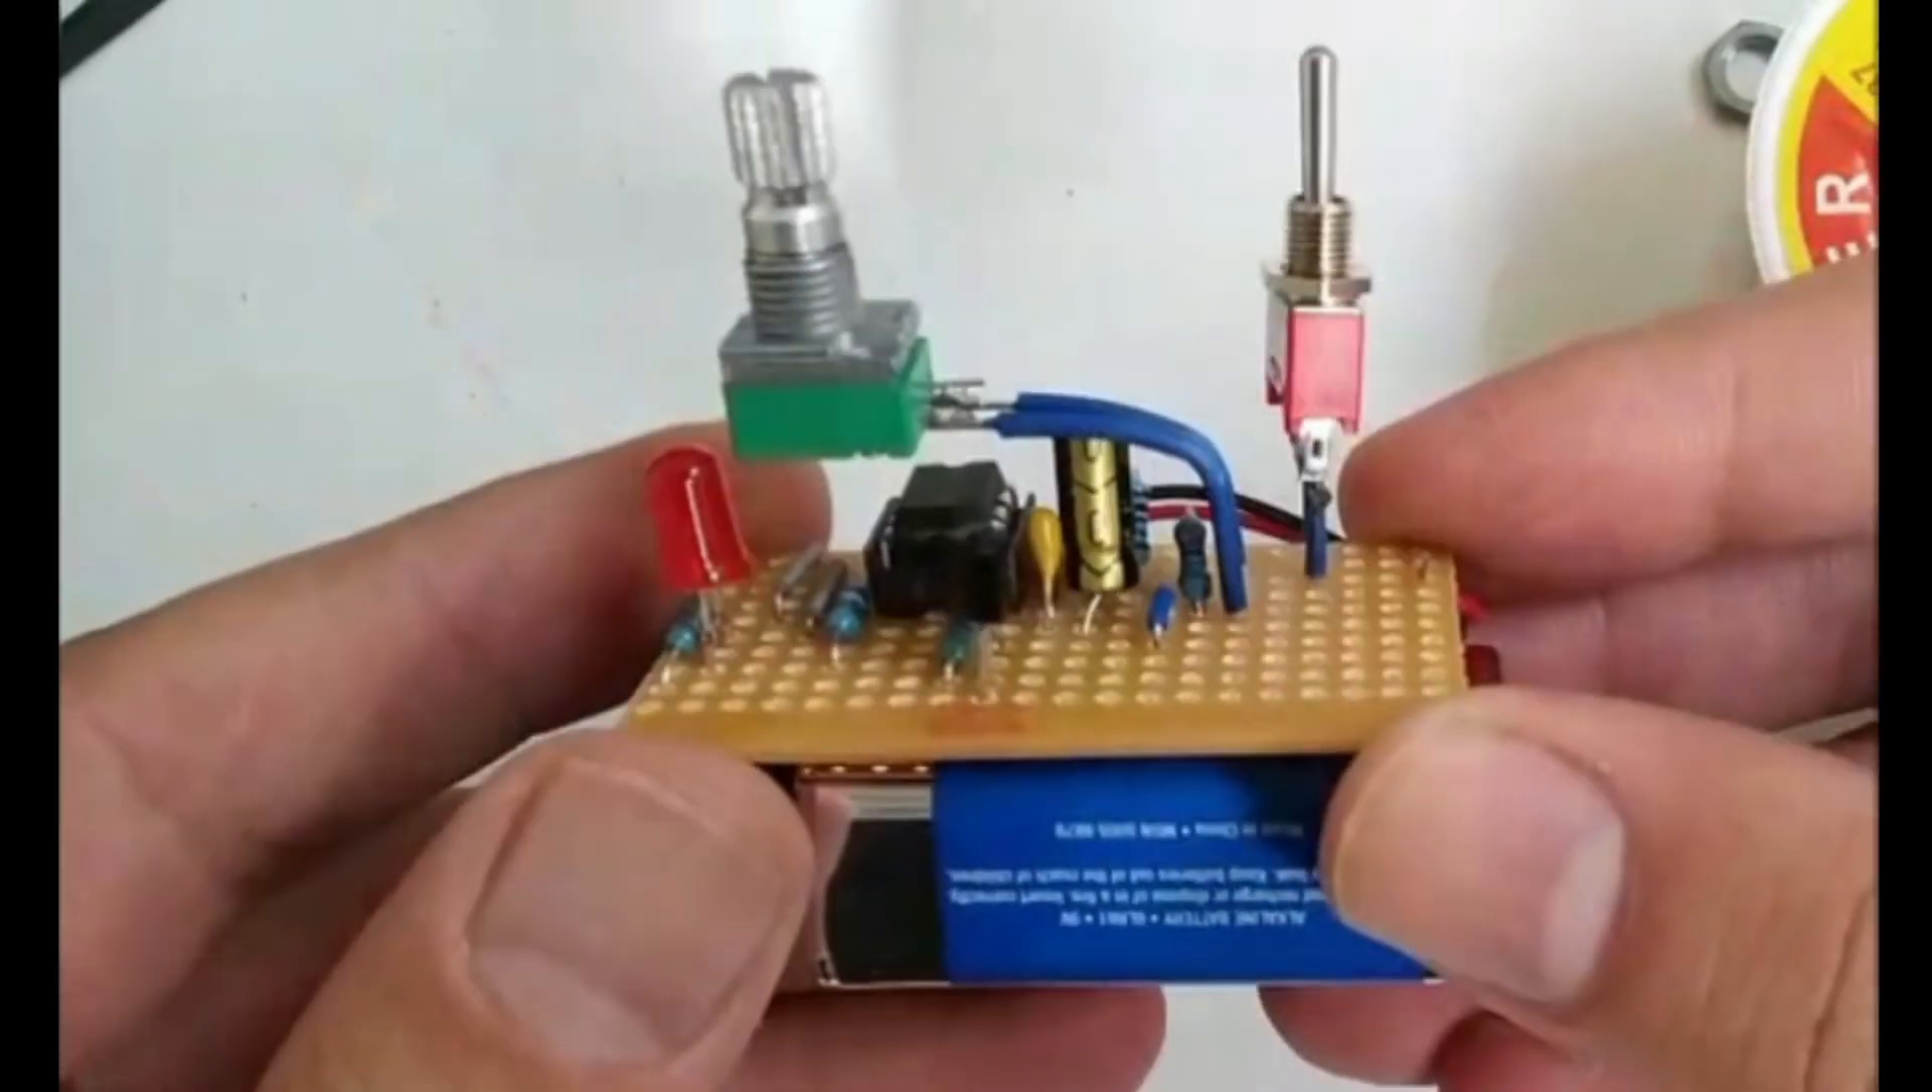Here is the mostly complete circuit. I've put all the components in based on what the design is.